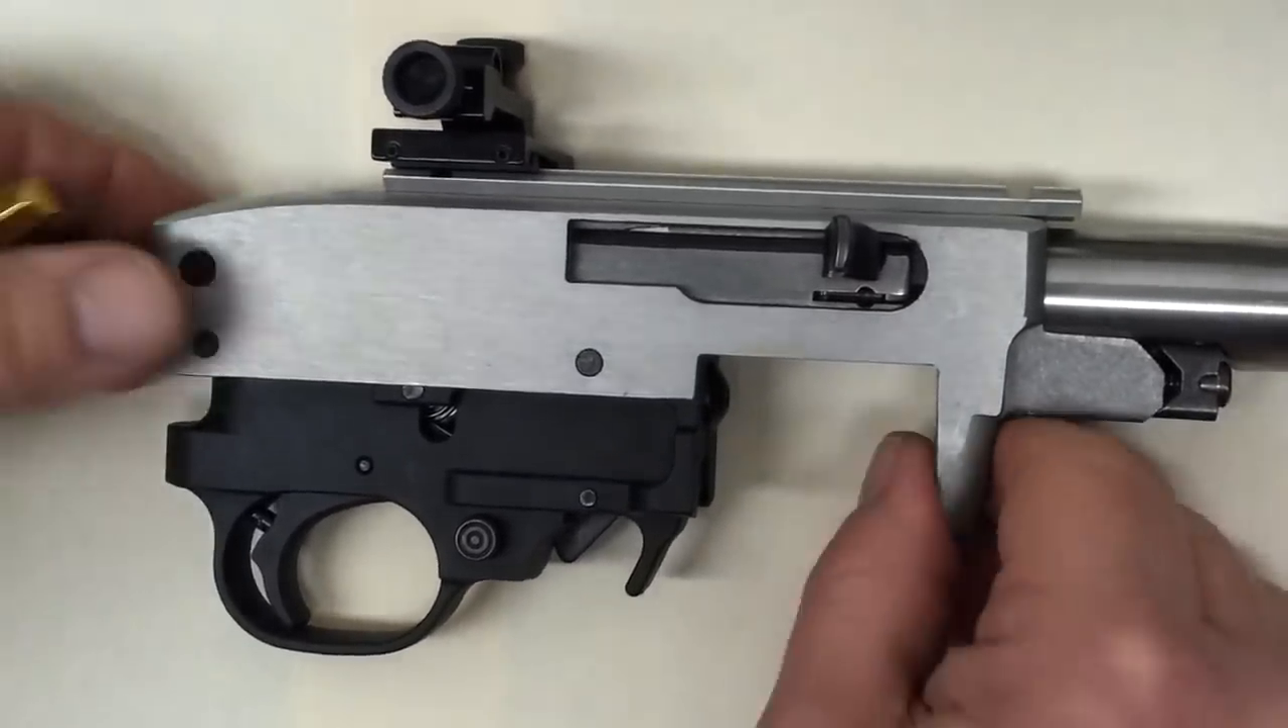Here all we've done is remove the action from the stock.